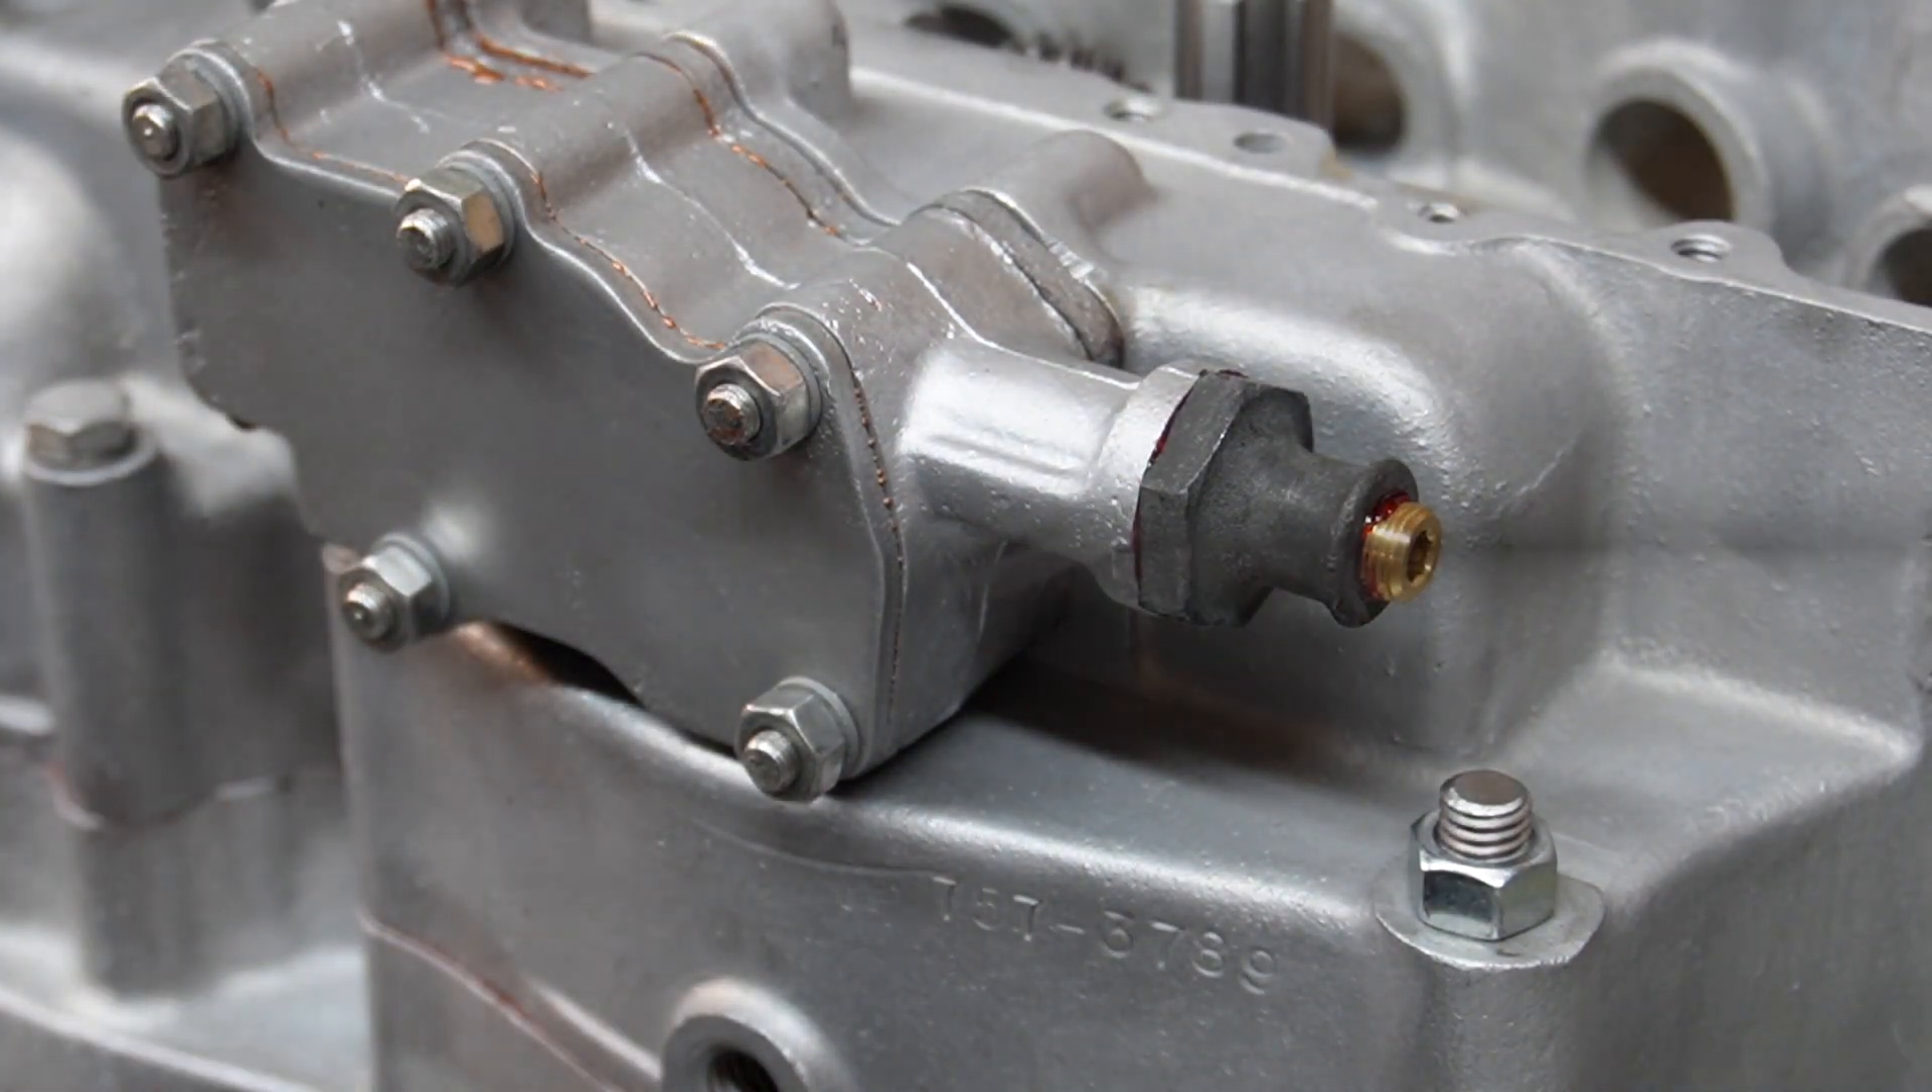And that's that, oil pump is done.